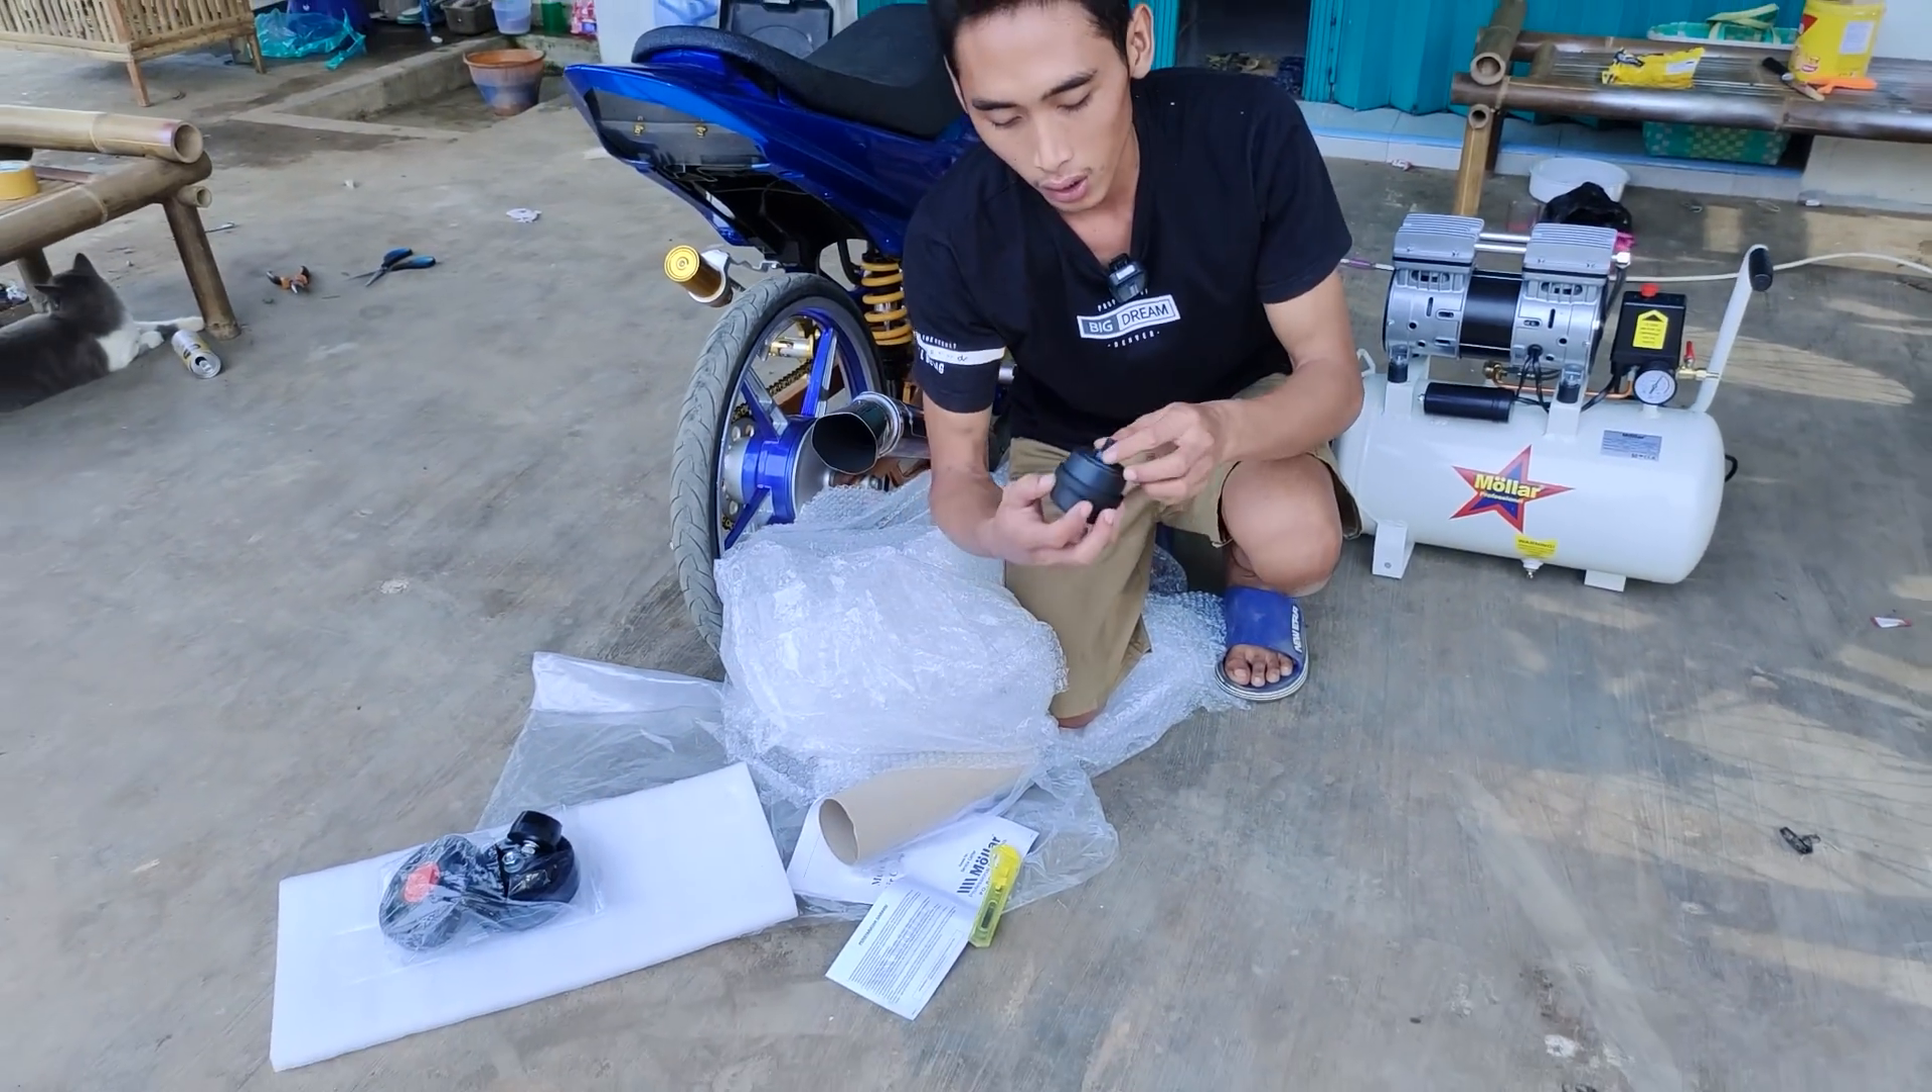Masih ada yang belum dipasang guys Ini untuk filternya Terus dan ini untuk Rodanya guys.